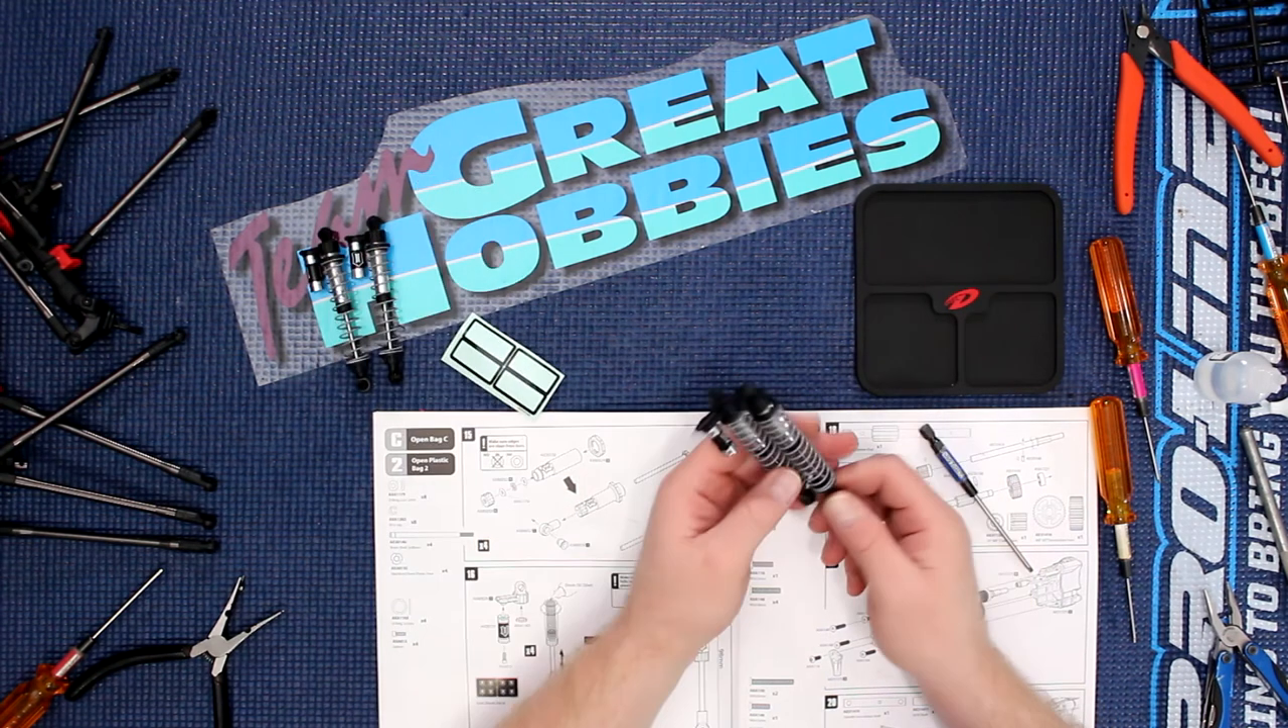You have your shocks now all four are done.